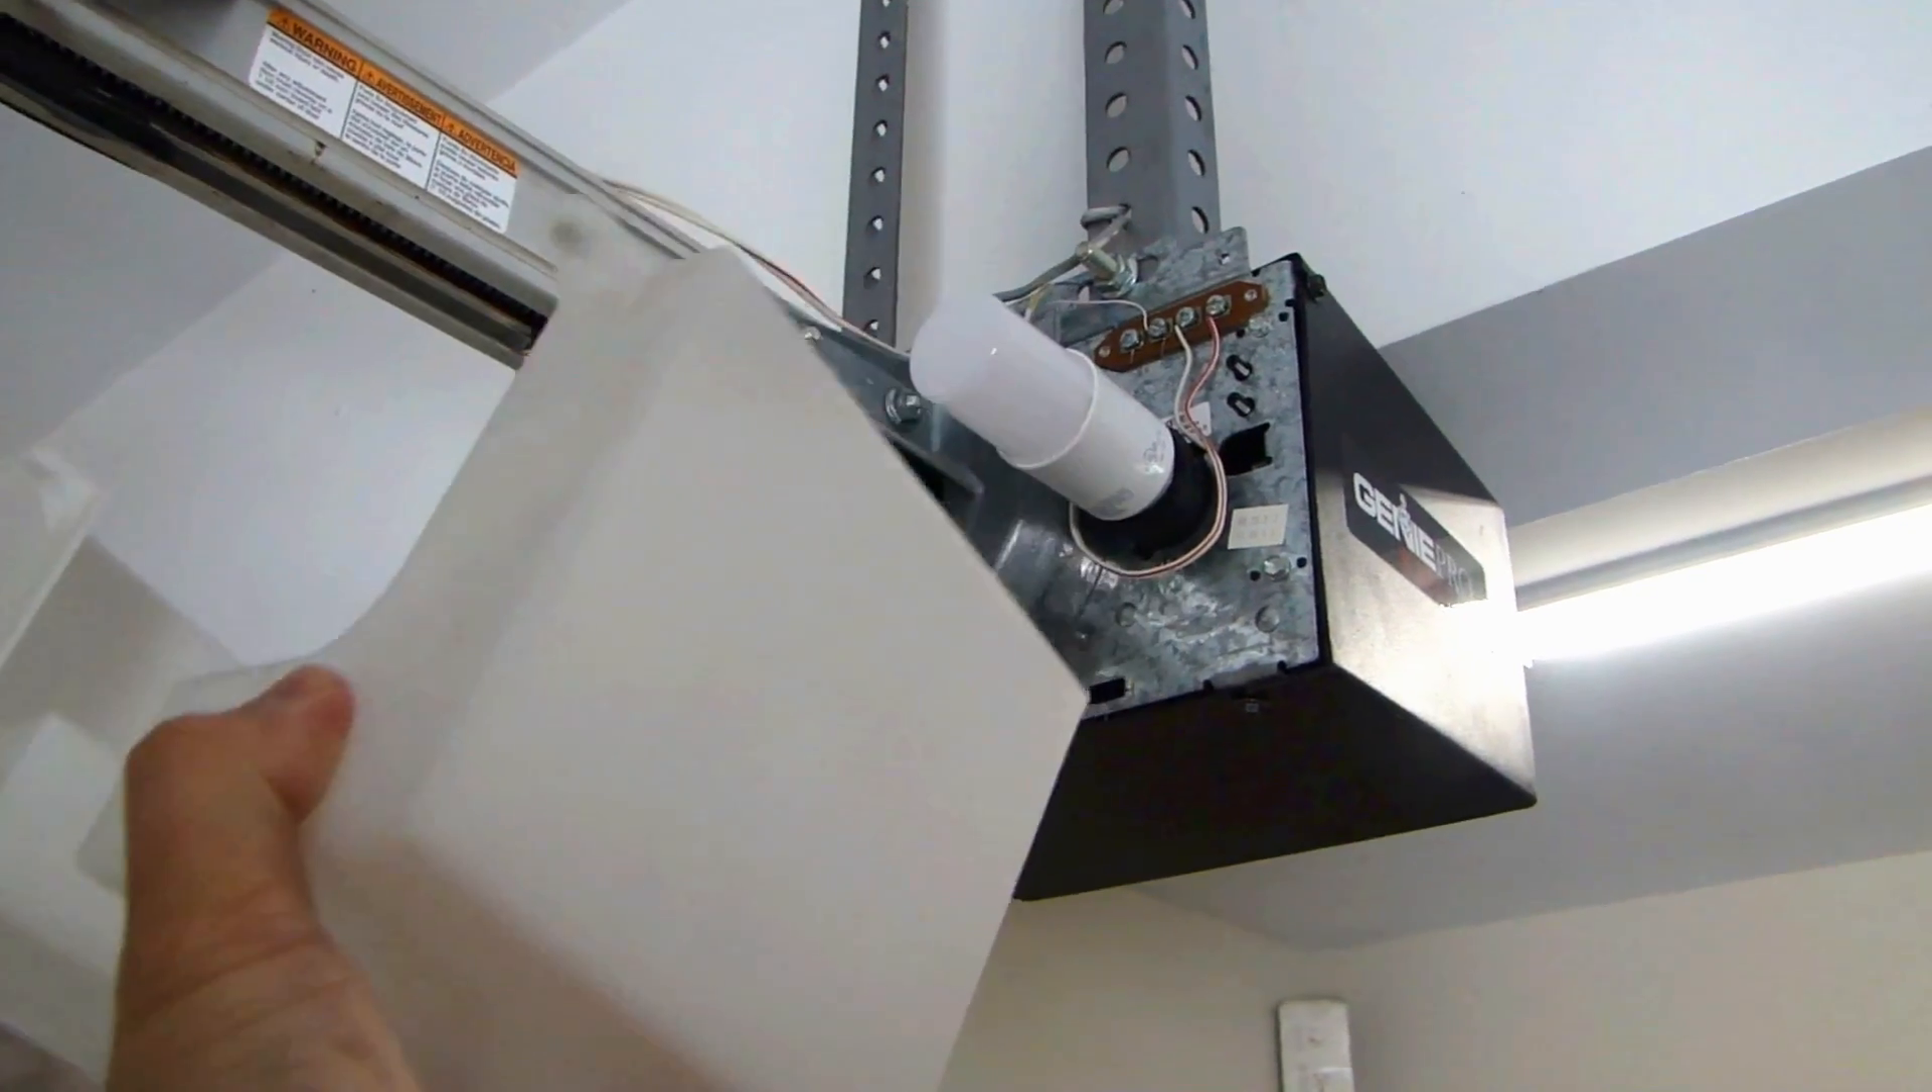And I've taken the front cover off. So you can see the terminal strip right over here.